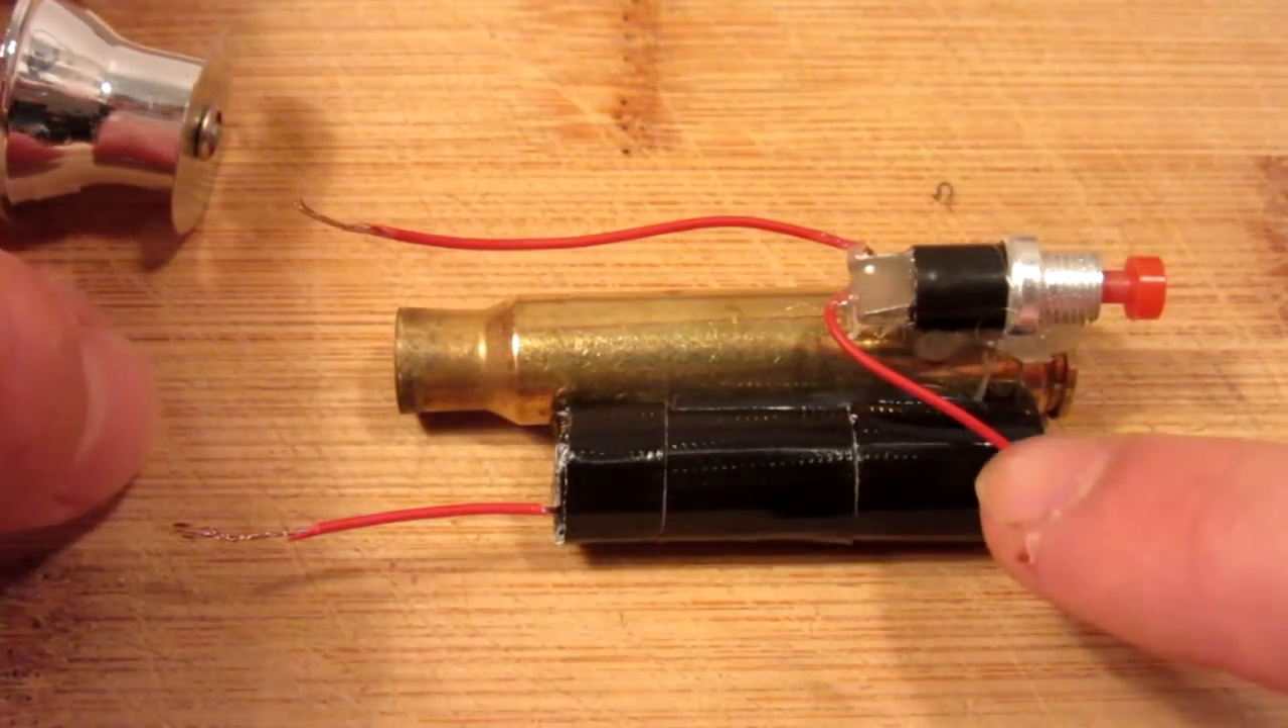I wrapped the entire battery in tape just for aesthetics, and there is the battery attached.